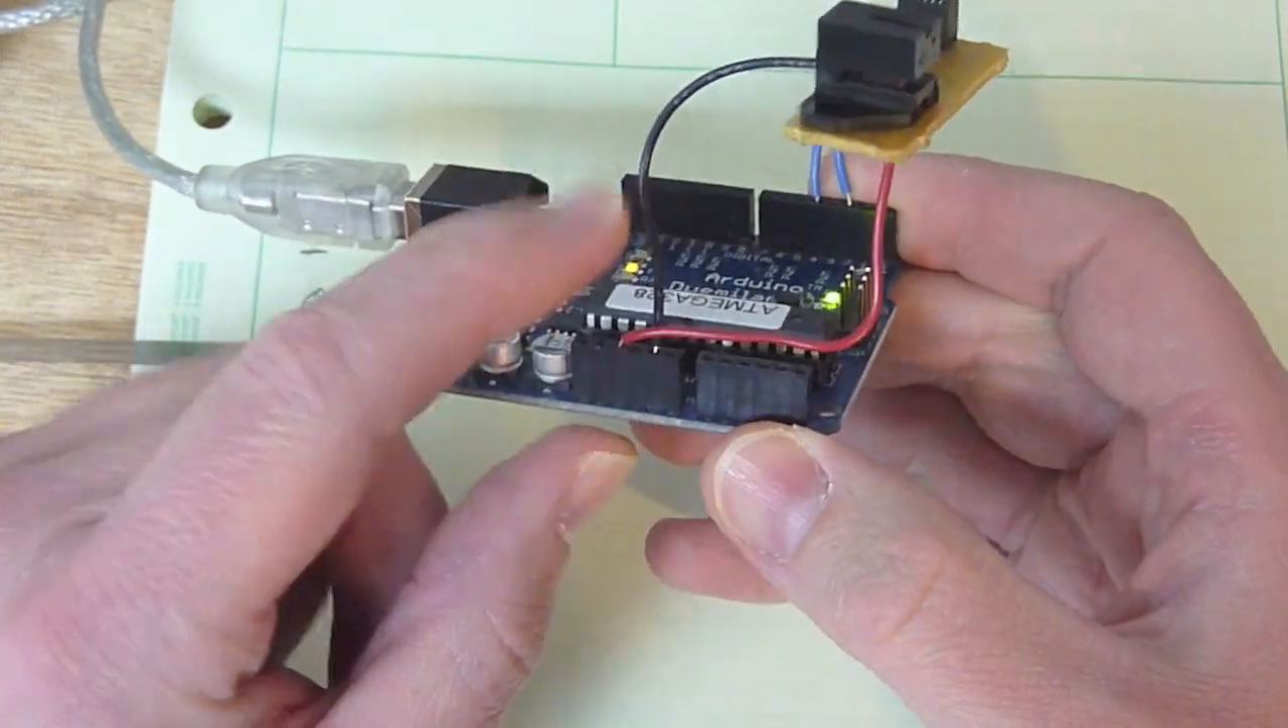So I've taken the photo interrupter out of the printer and I've hooked it up to the Arduino.